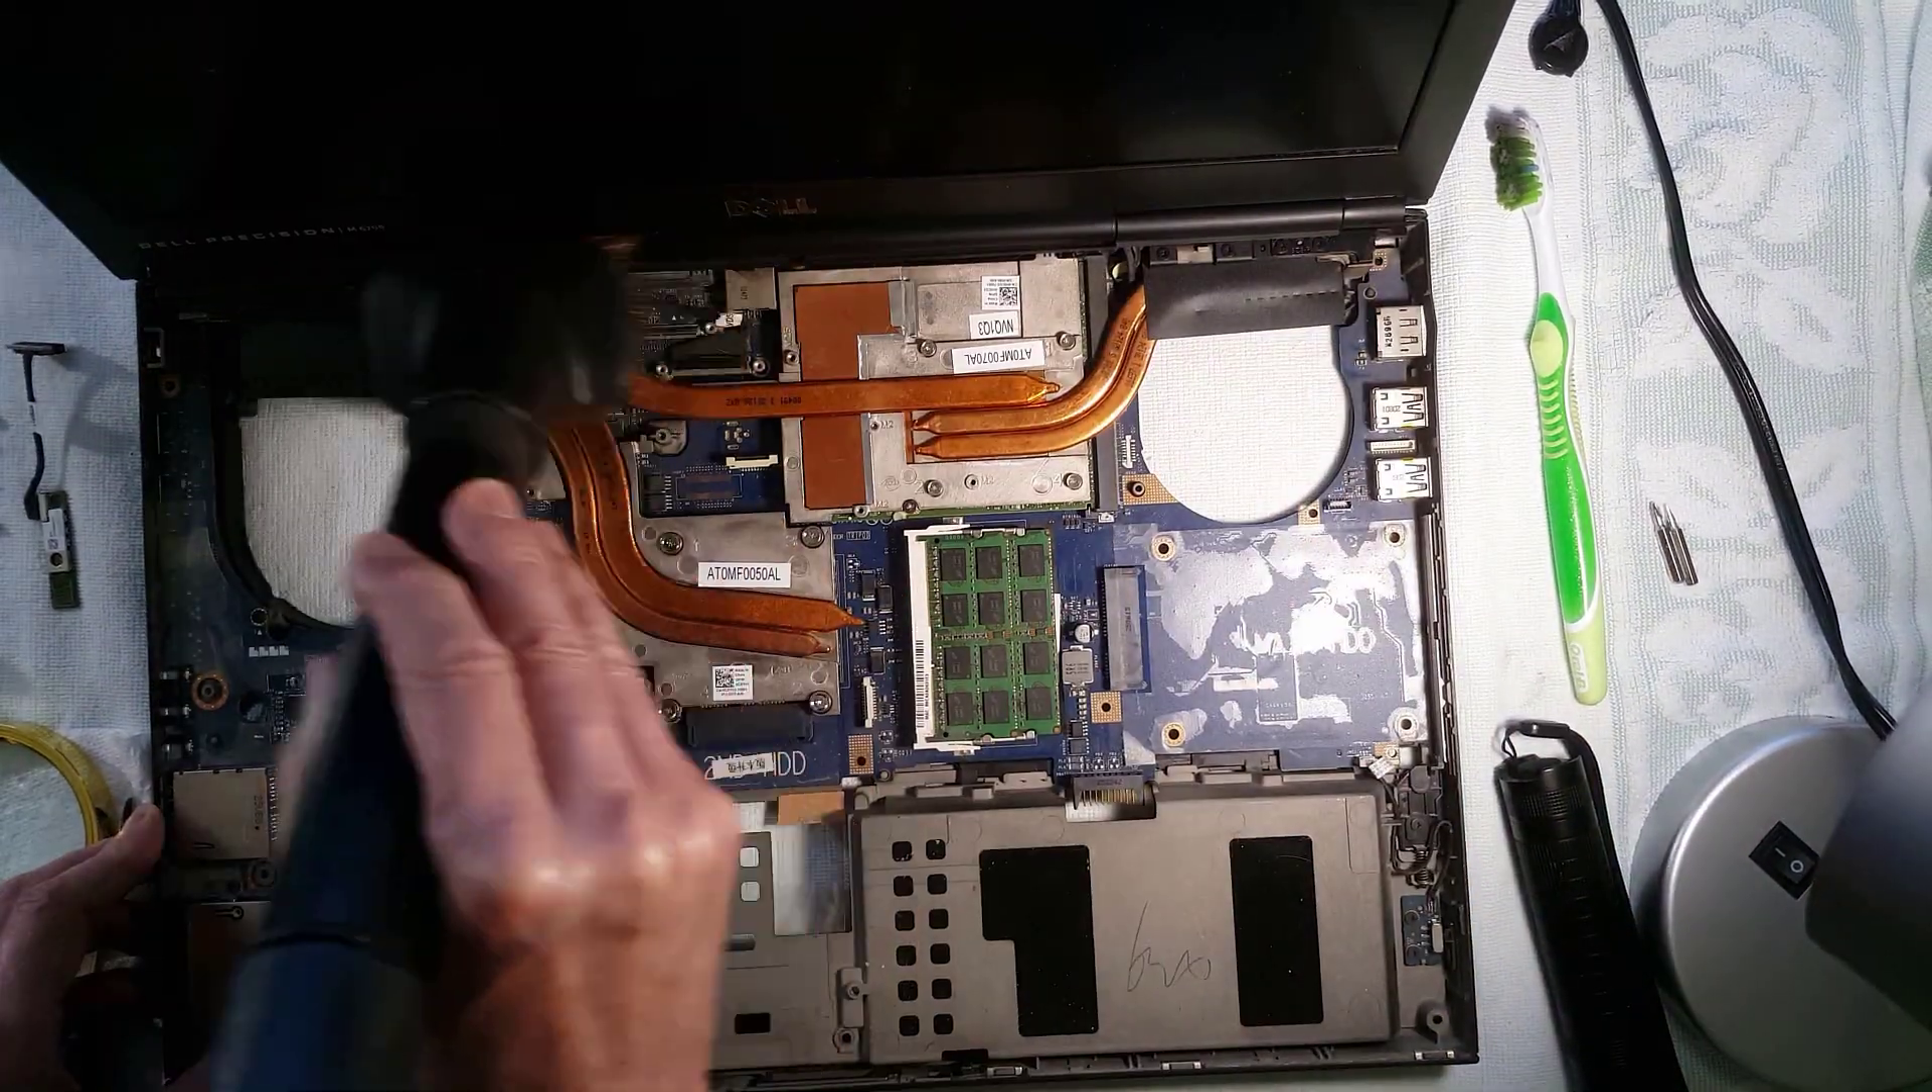Now the heat sinks are exposed and I can begin to disassemble The processor and video card heat sink.